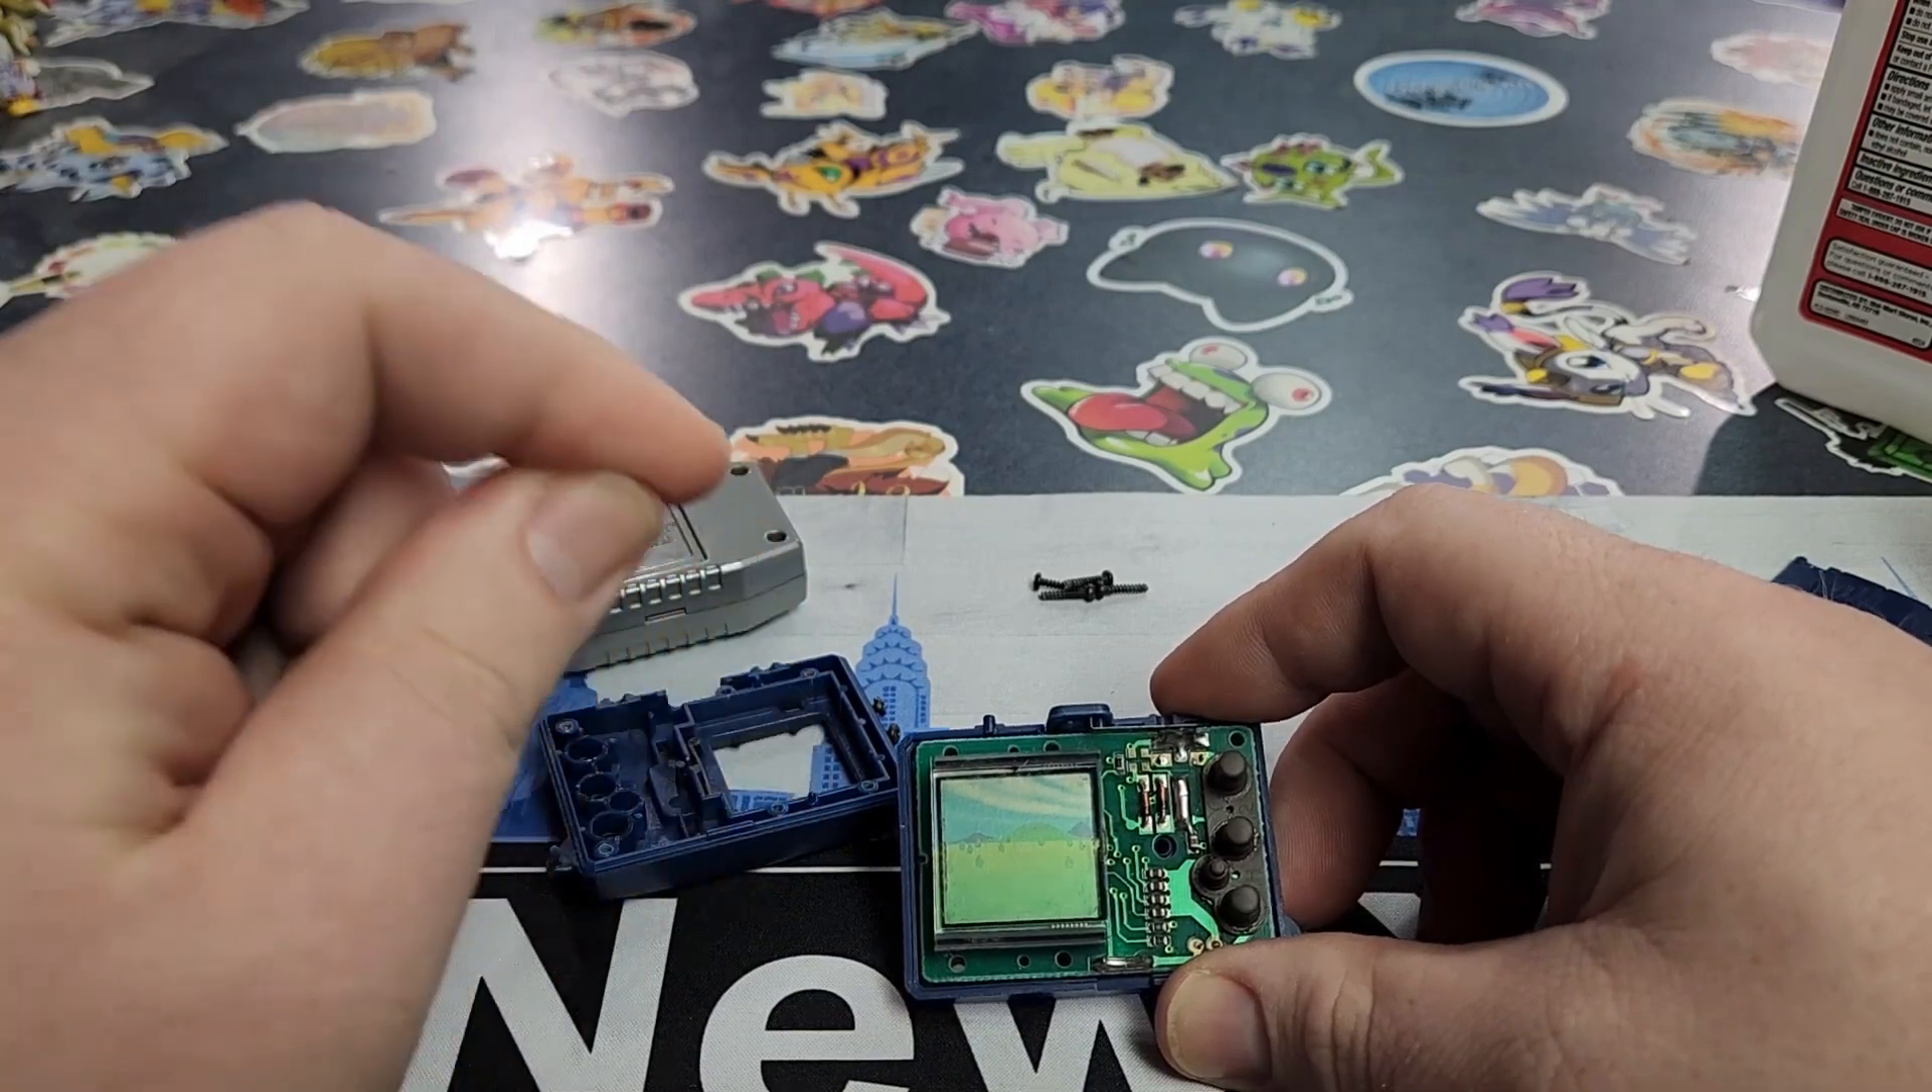And now we've removed the front plate, and we've got to the front of the screen here.